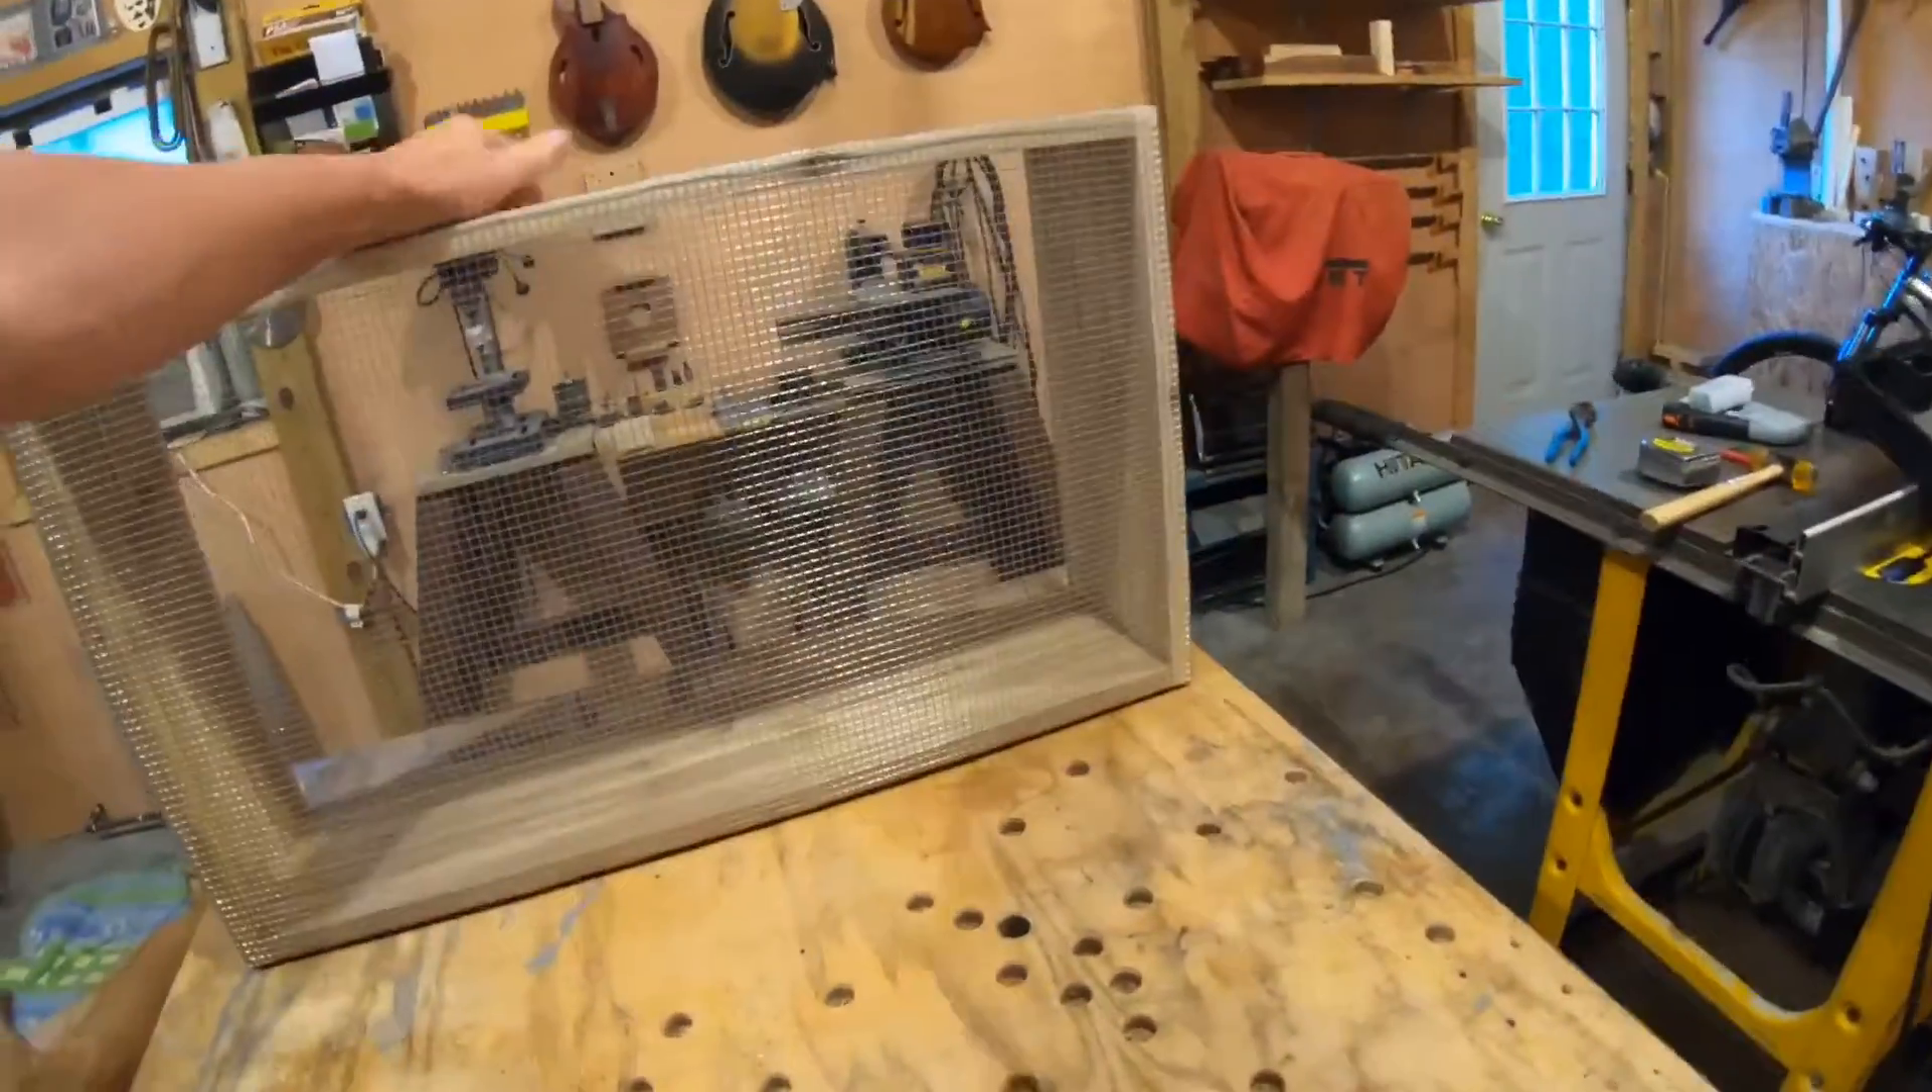Okay there we have our basic sifter box with the screen on the bottom.